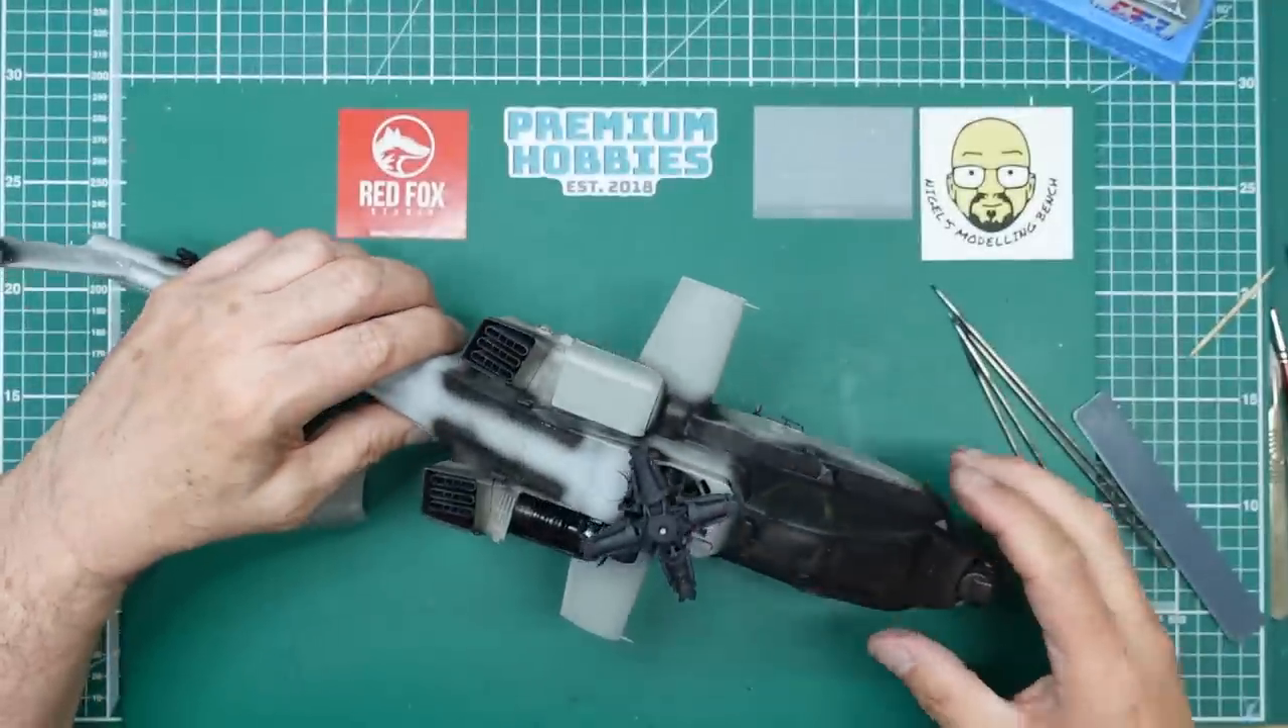So yeah there's our engines you can see there all installed that's all done.